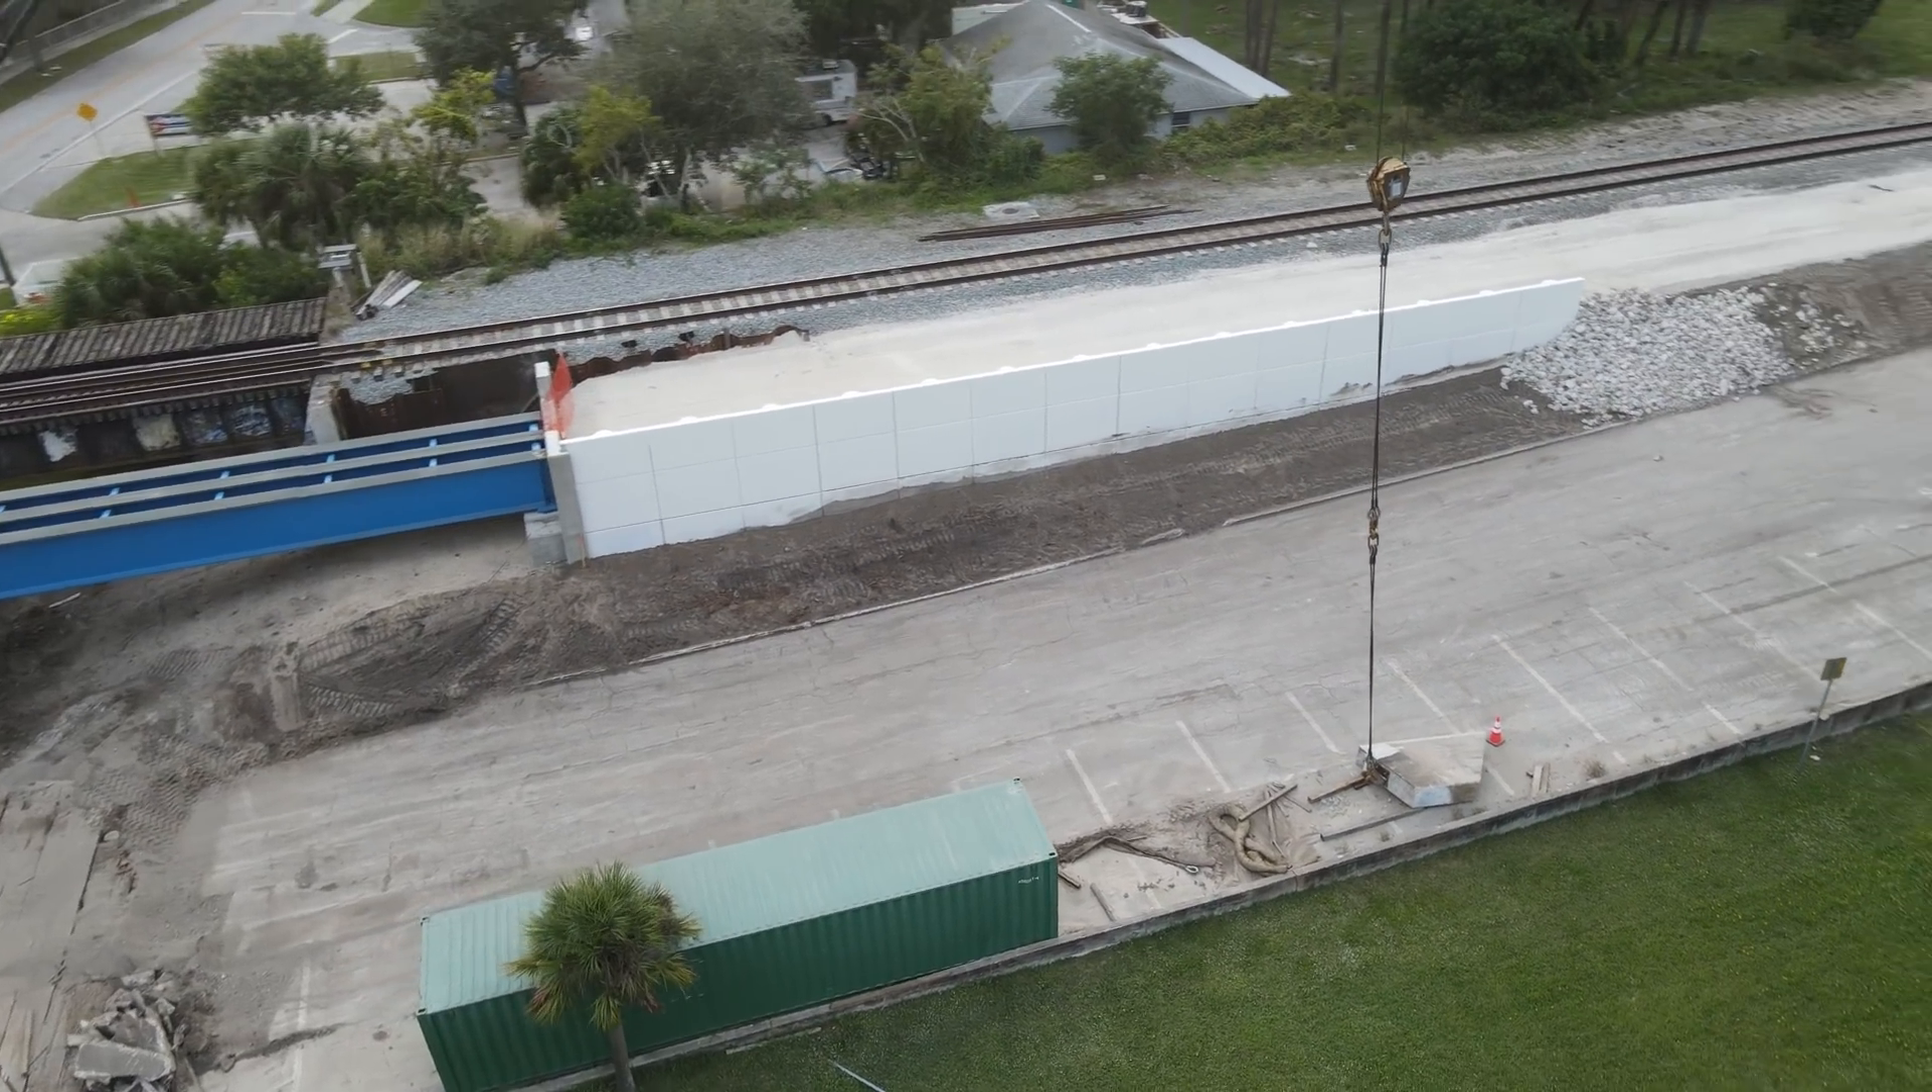Past the bridge, a retaining wall has been installed and subroadbed has been laid in preparation for the second track.